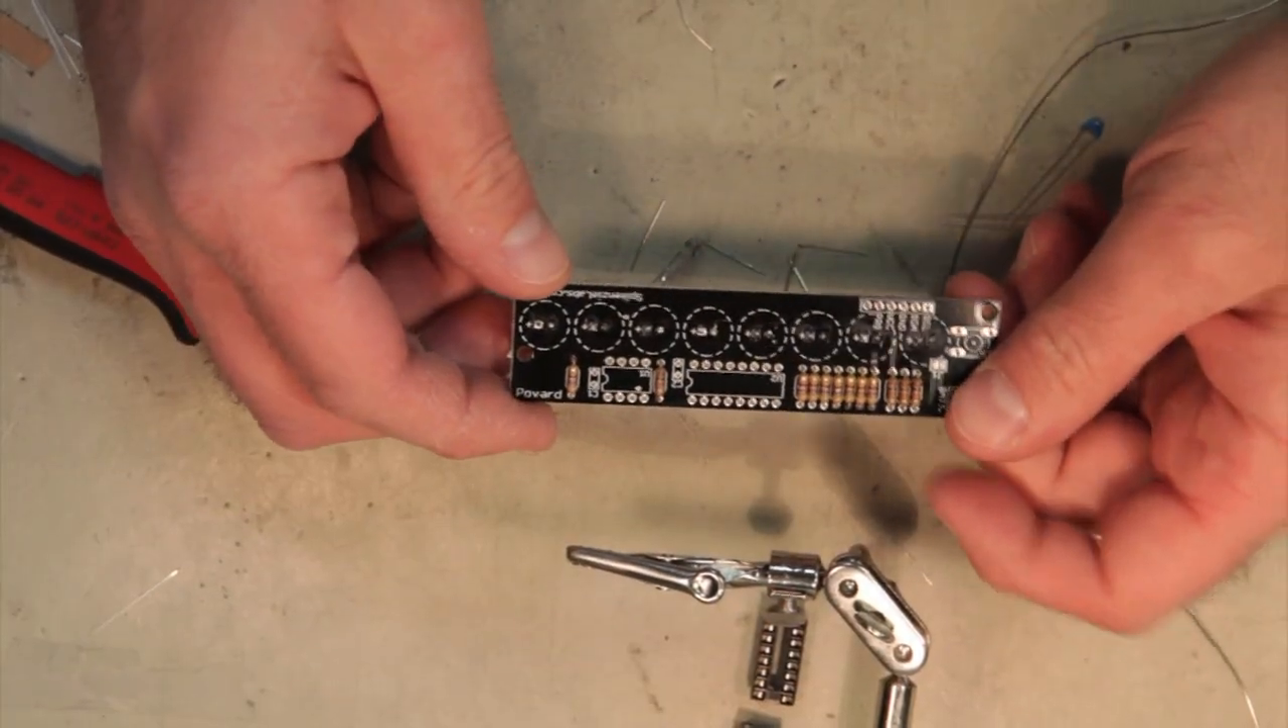Resistors are on, I'm now going to install the sockets.